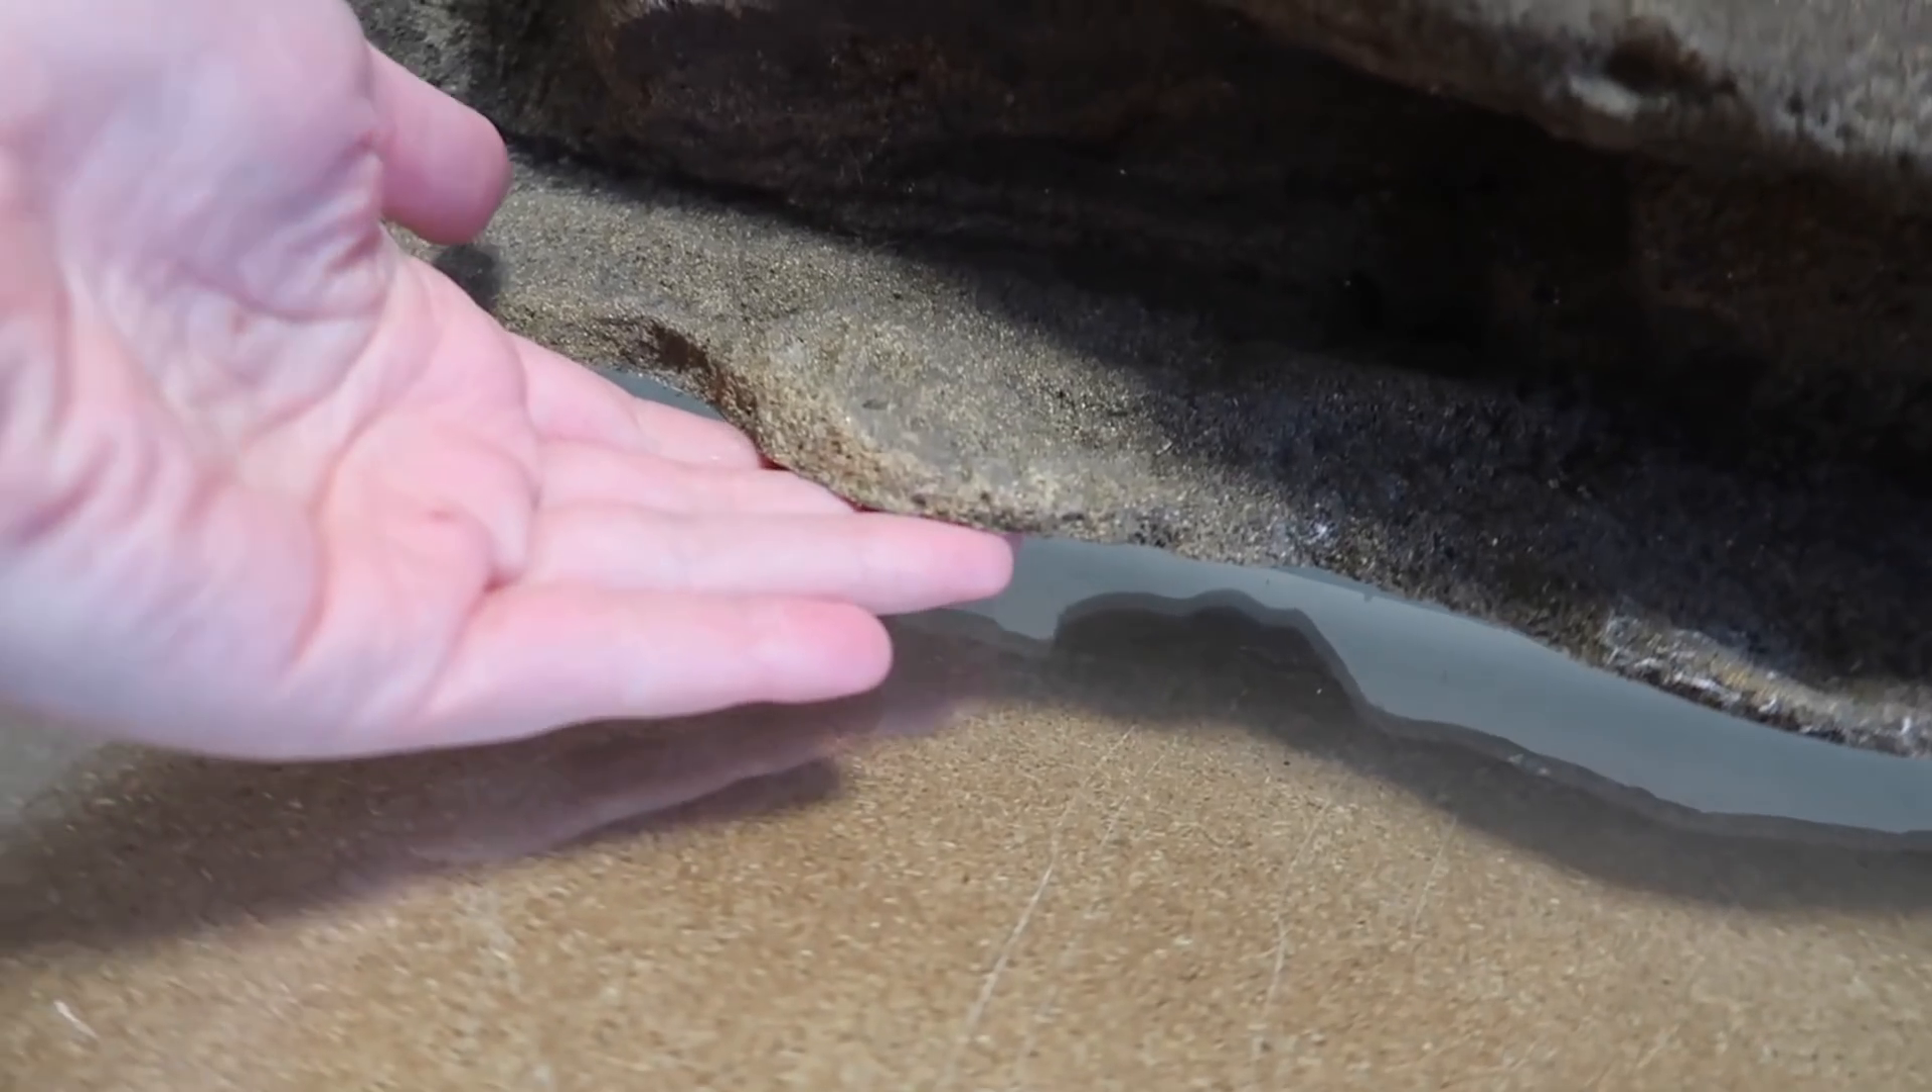So the background is now installed and you may notice that there is a slight gap at the bottom of this. This is just because the tank and the background are slightly different dimensions.